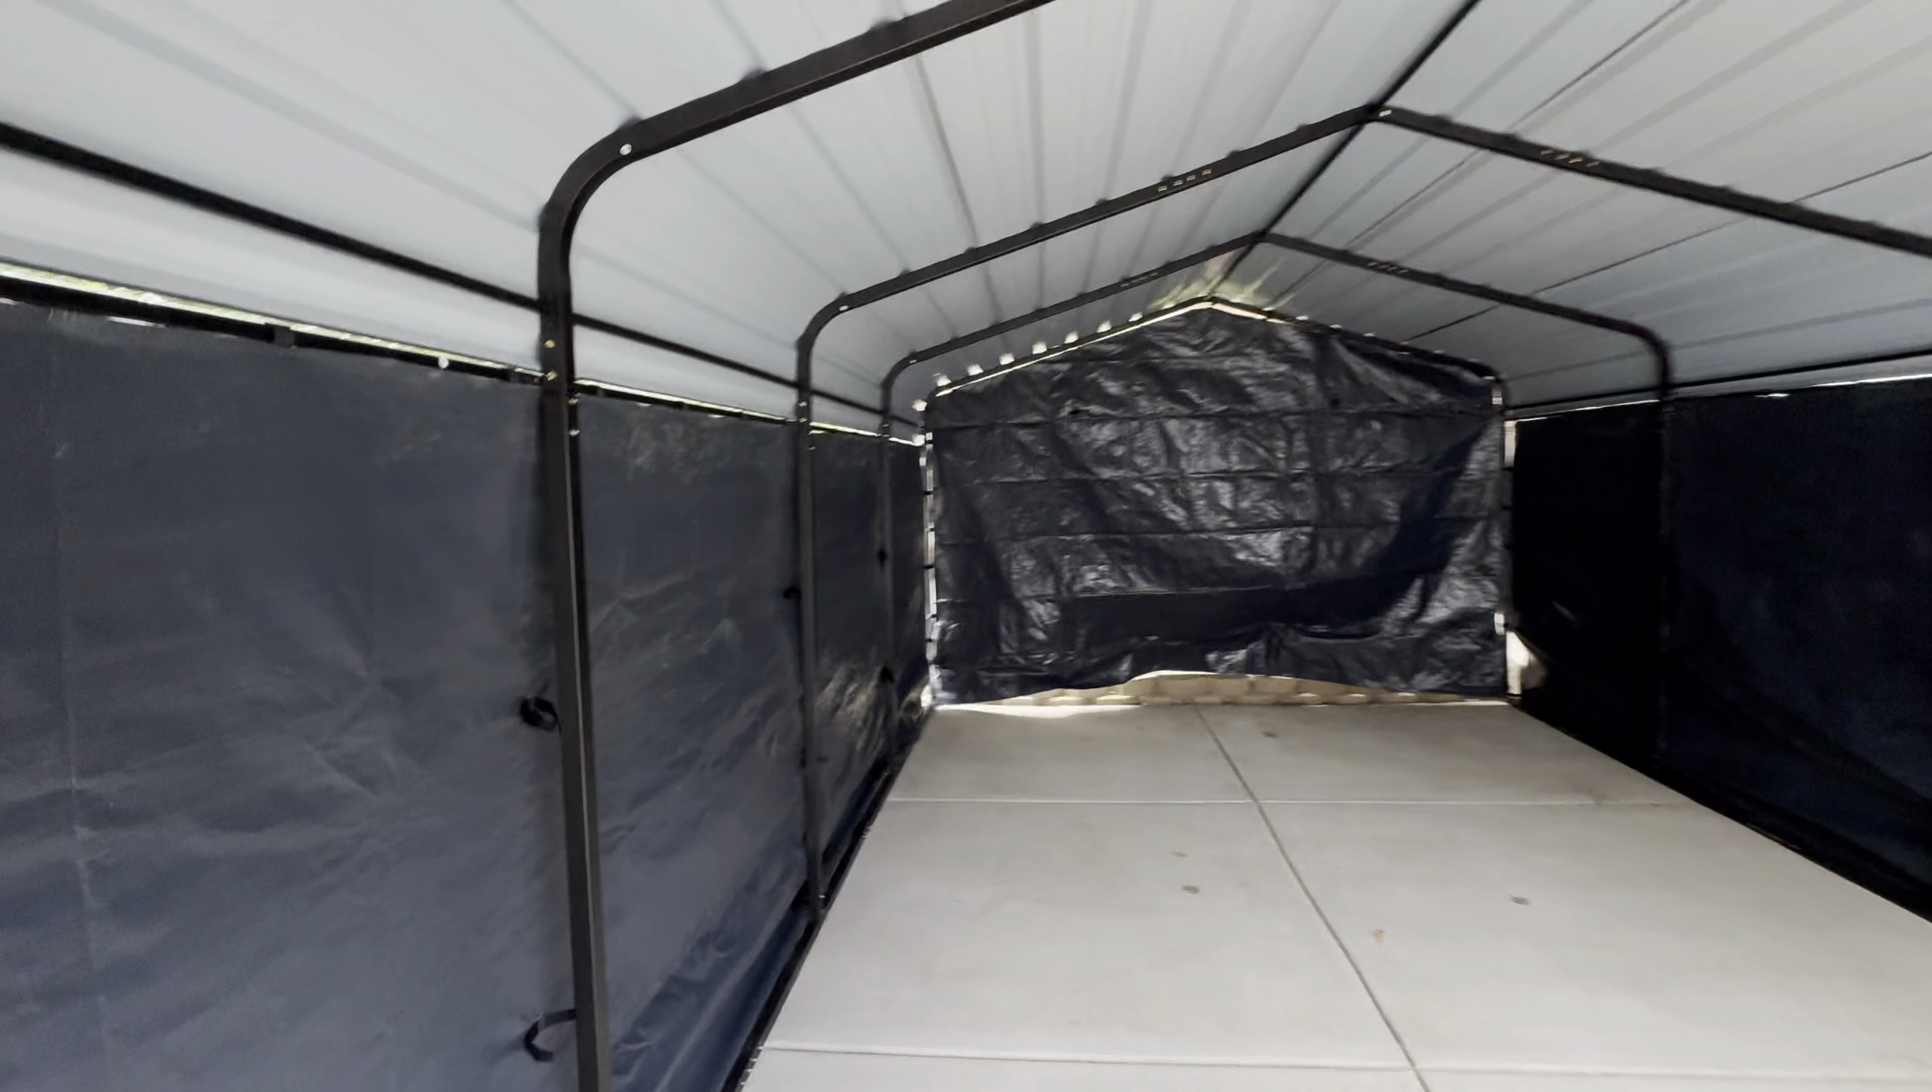You can see there's just a little bit of gap right around the edge of where these panels meet the roof.